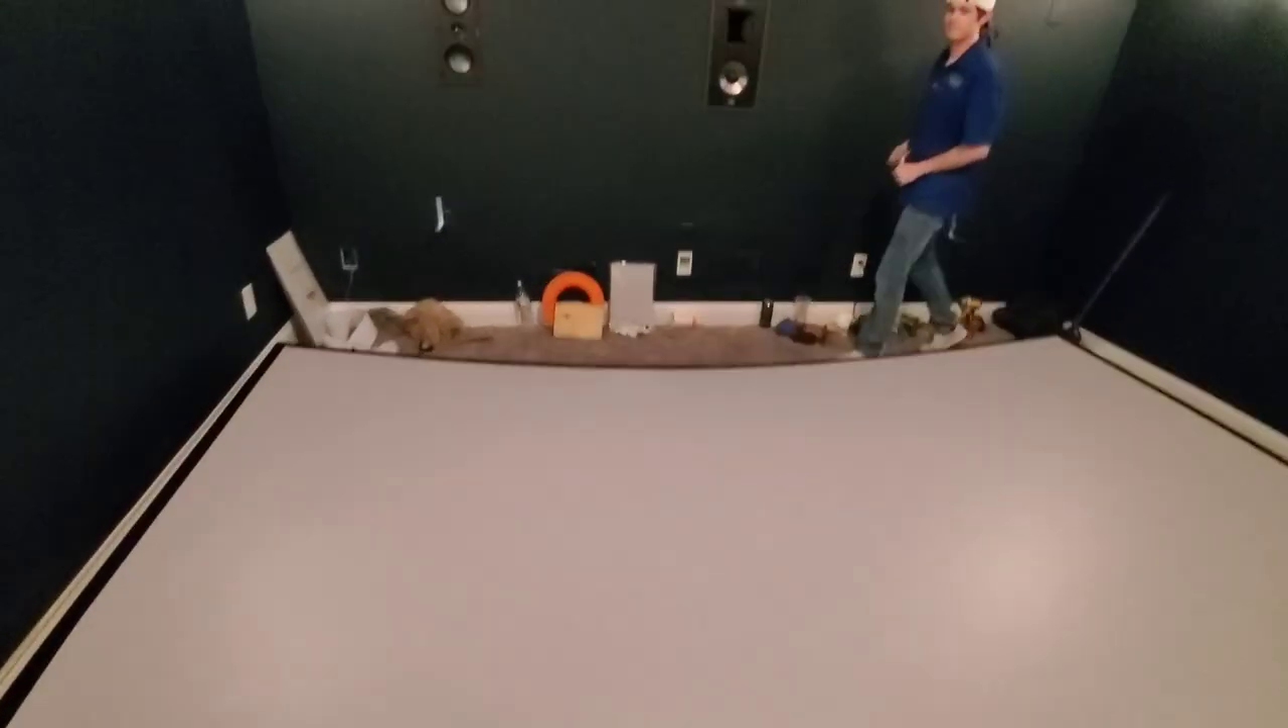Cody and mercedes just finished their screen it's 161 inch custom curved.